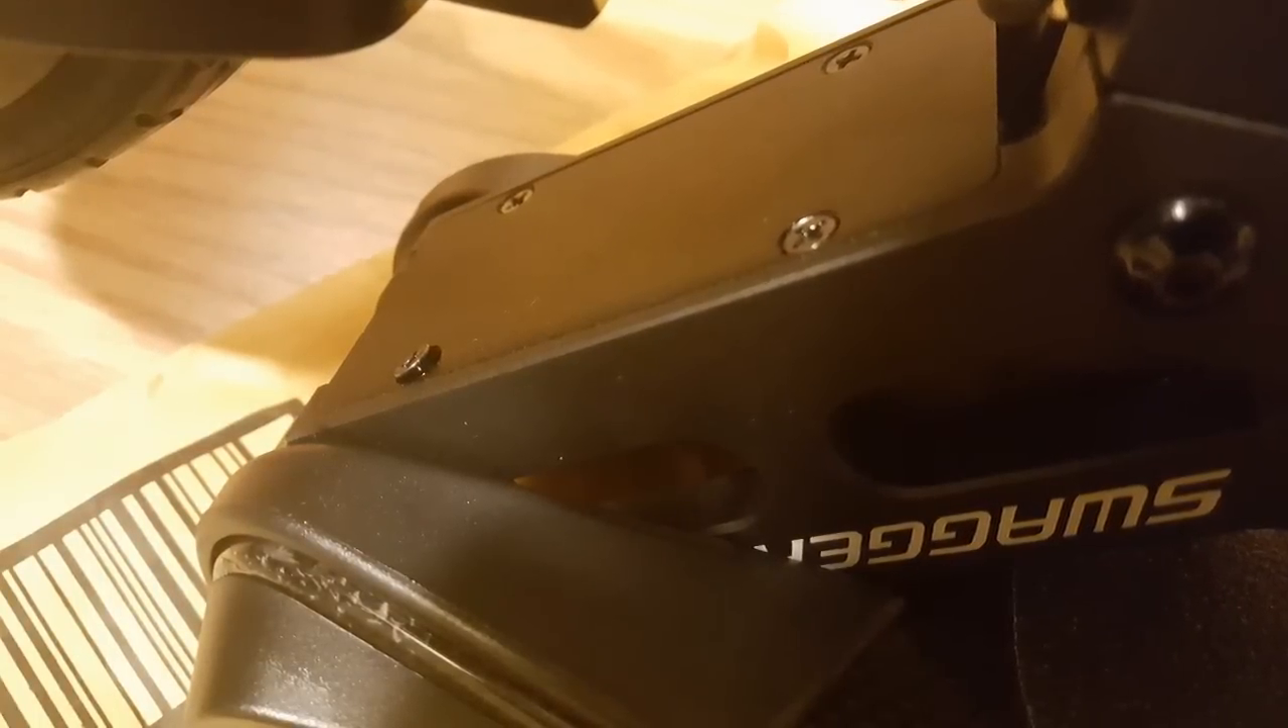There is one screw that was not flush. Which is weird and it's at an angle.